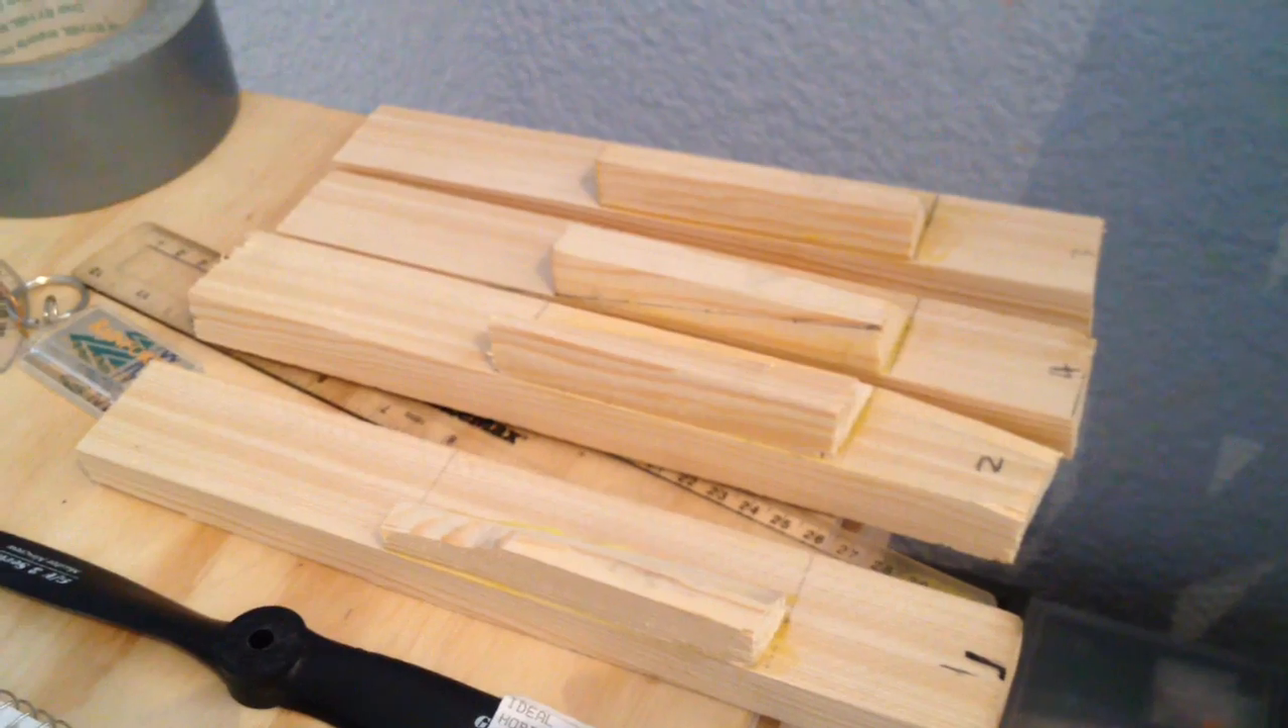So now I have all four blades glued together.